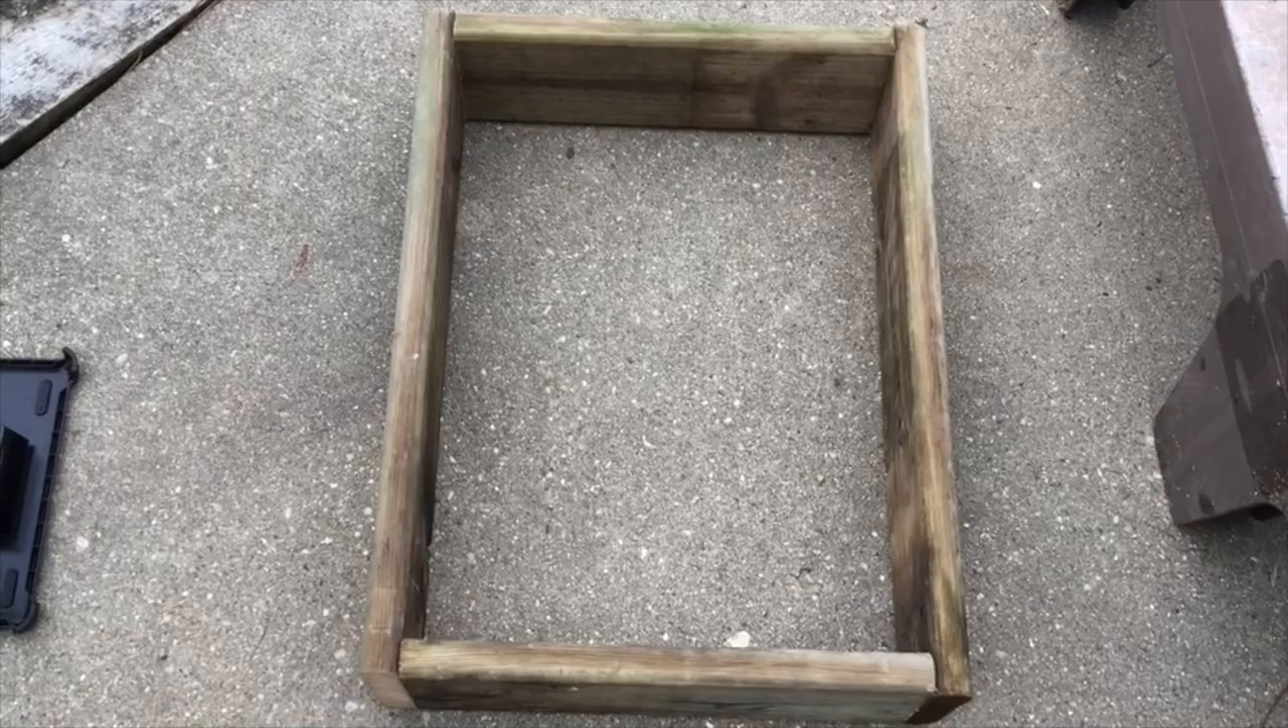Here is the finished frame made out of the sides pieces the 16 inch sides are inside the 24 inch.